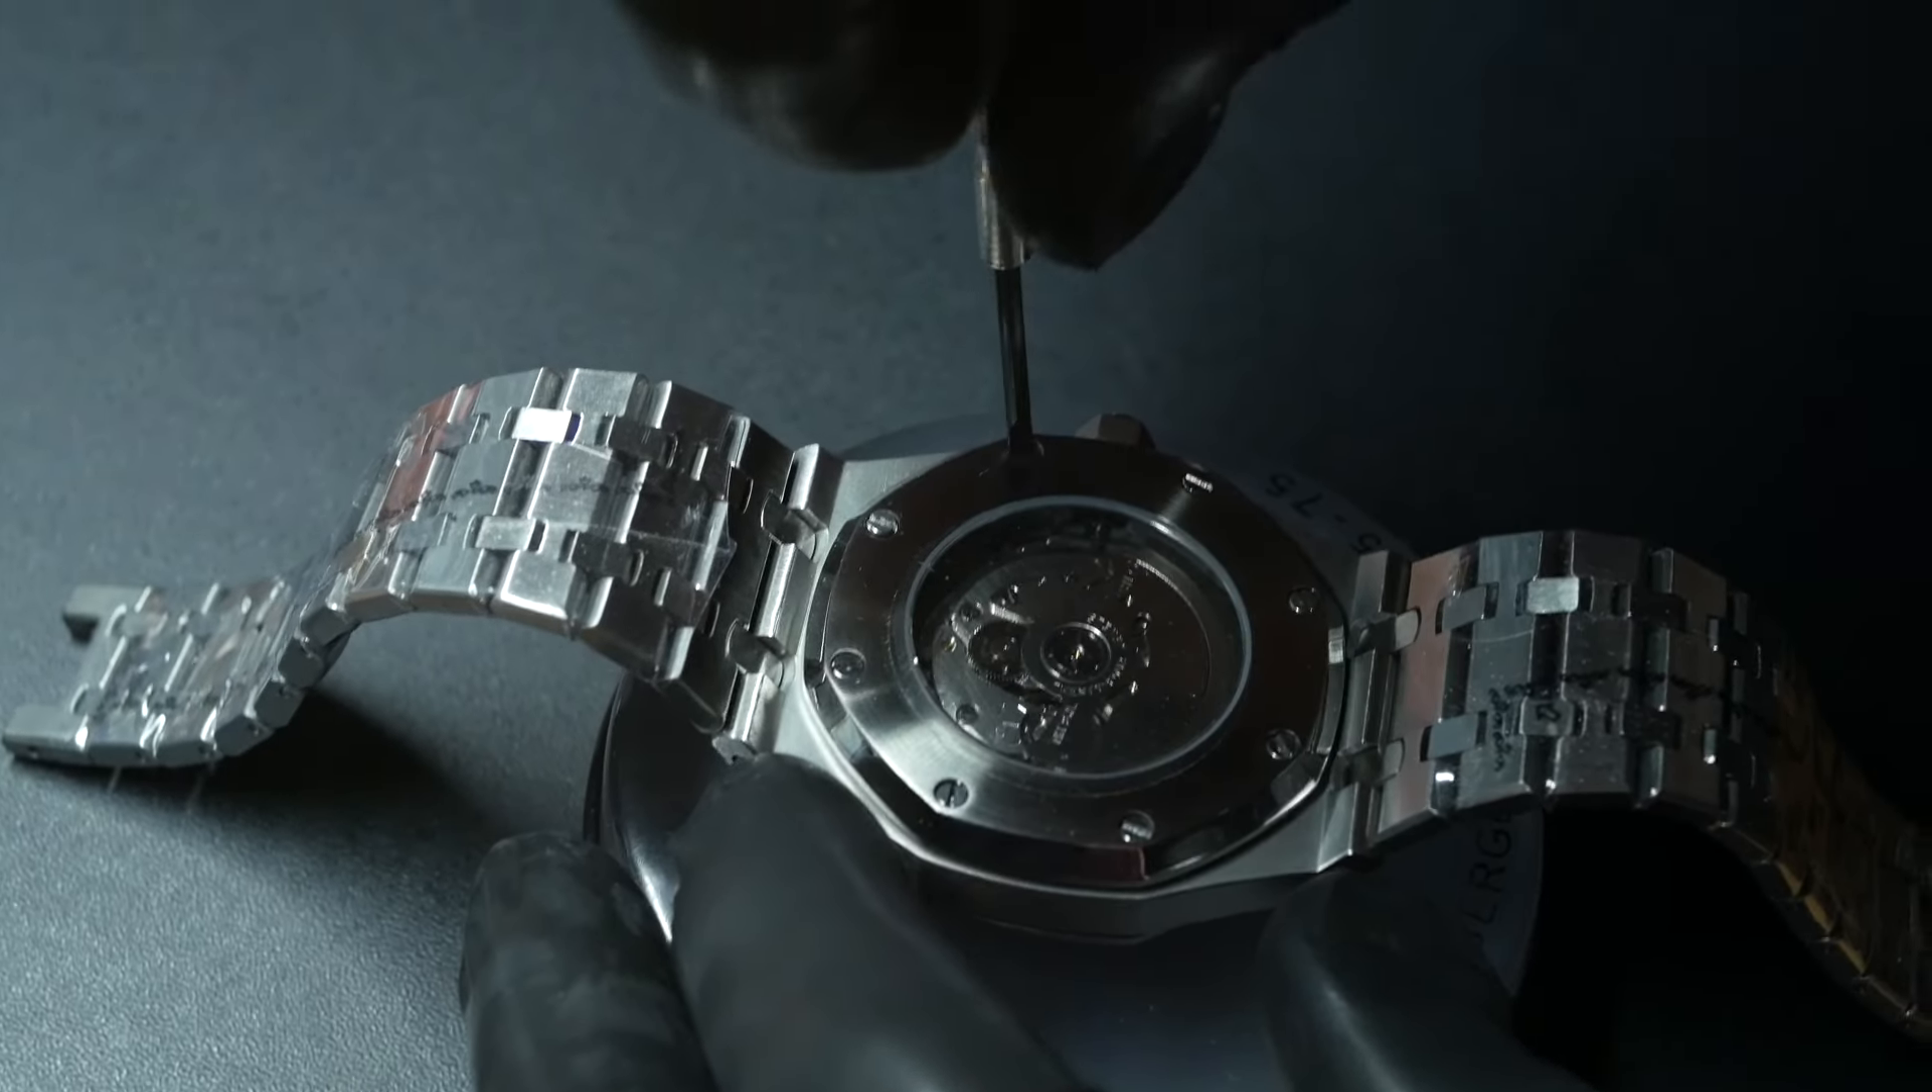Donc, là, j'ai mis le fond de boîtier.